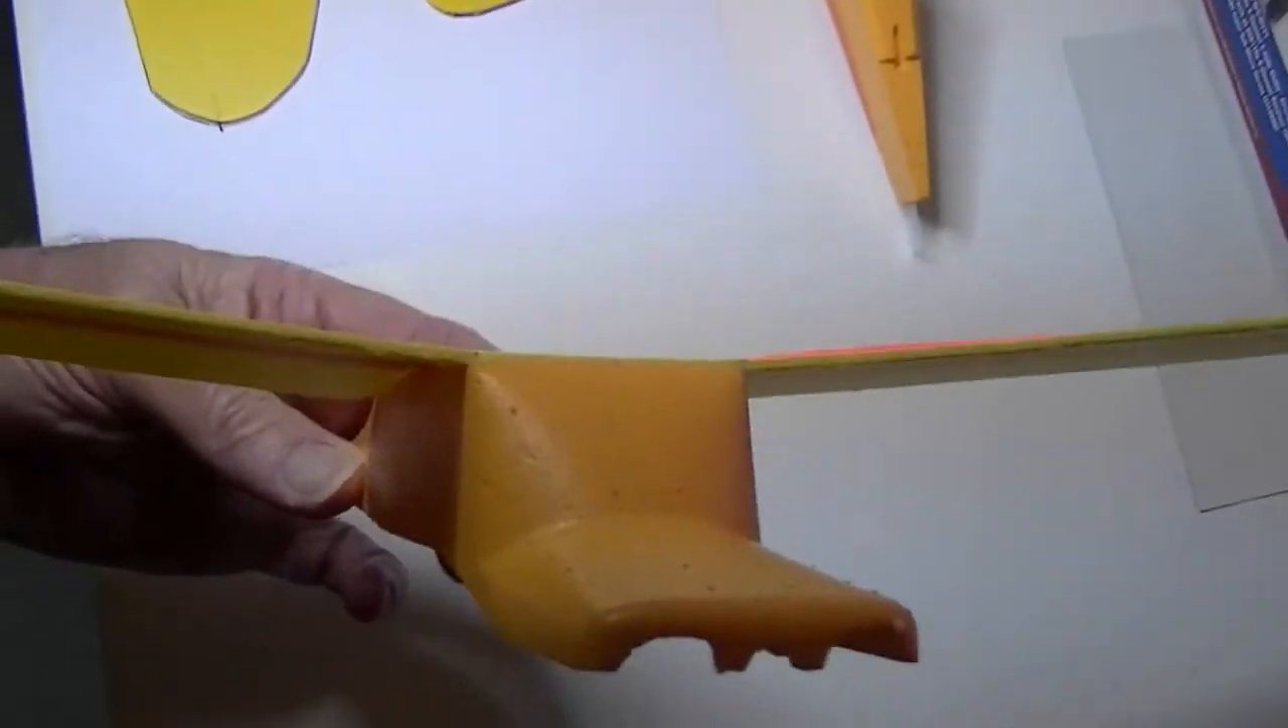The main wing is now glued to the body and we have a little bit of a dihedral there because of the carbon fiber rods and the shape of the body gives us a little airfoil.